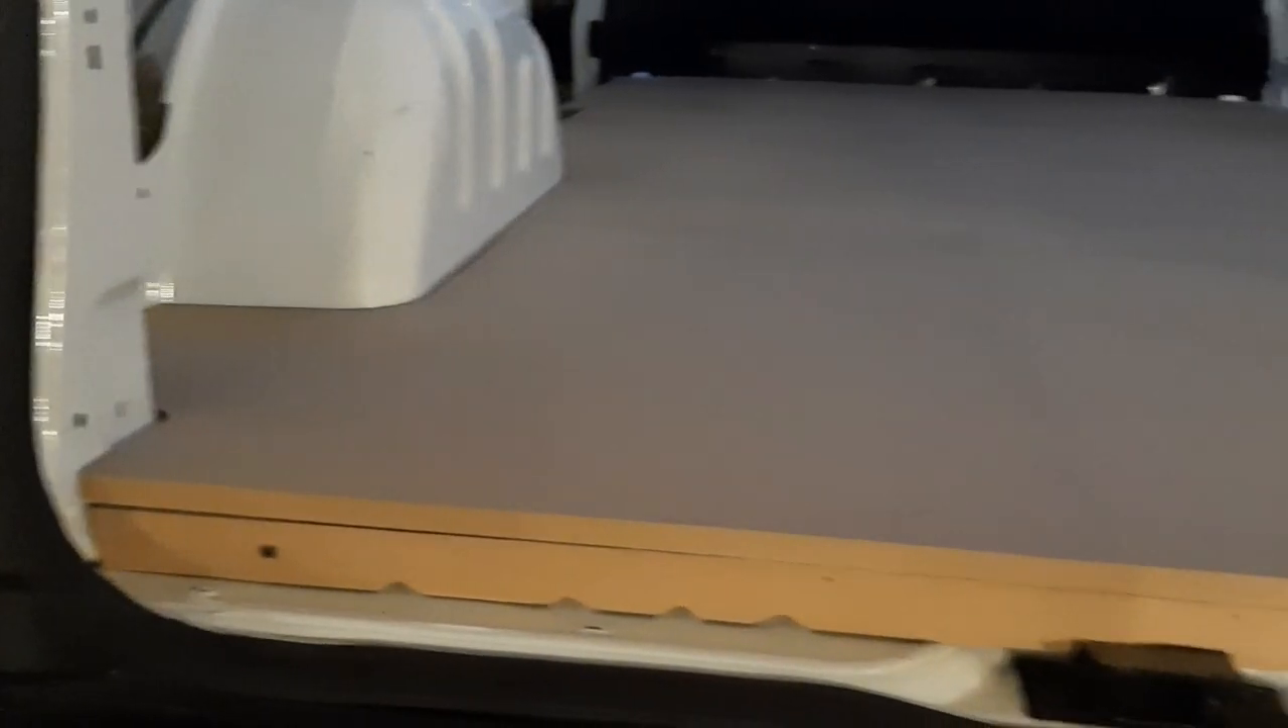Jetzt ist sie drin, die Bodenplatte, wie man sehen kann.